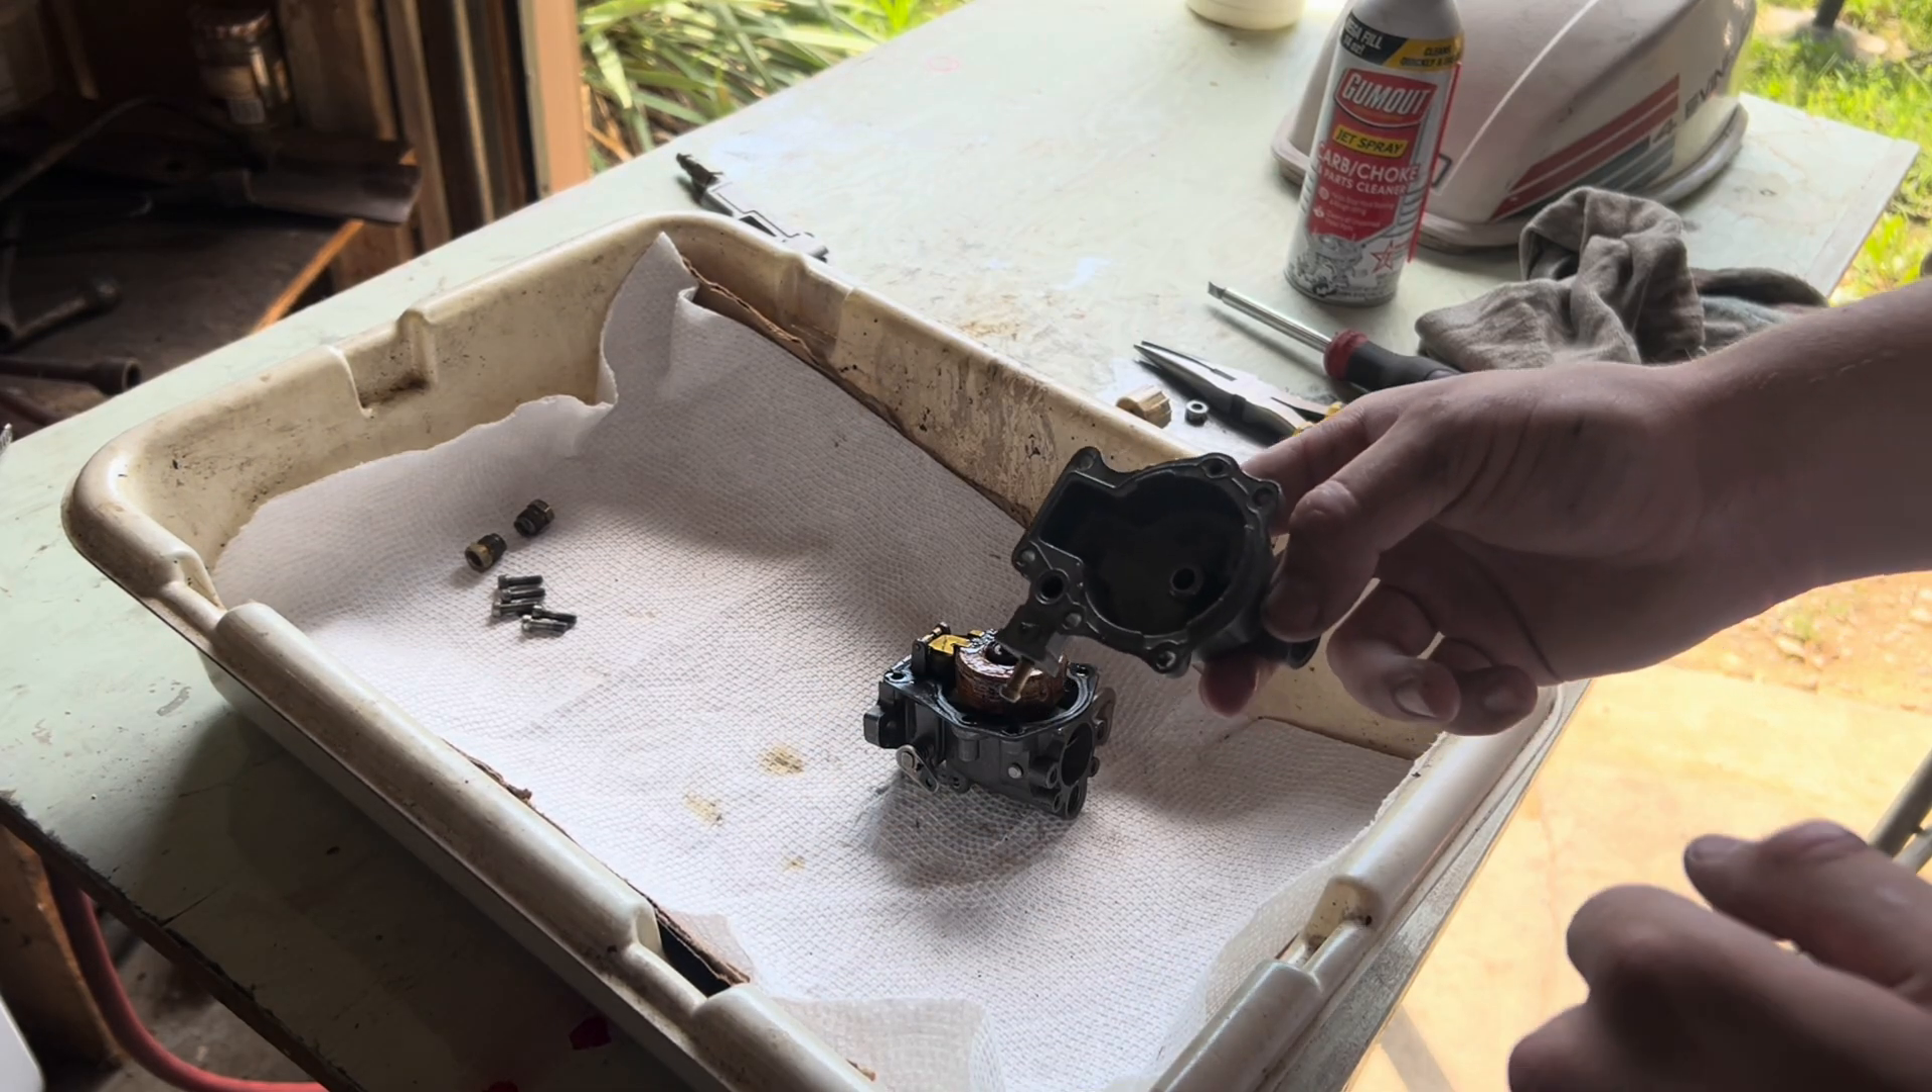Now all the screws are removed you should be able to separate the two halves of the carburetor.